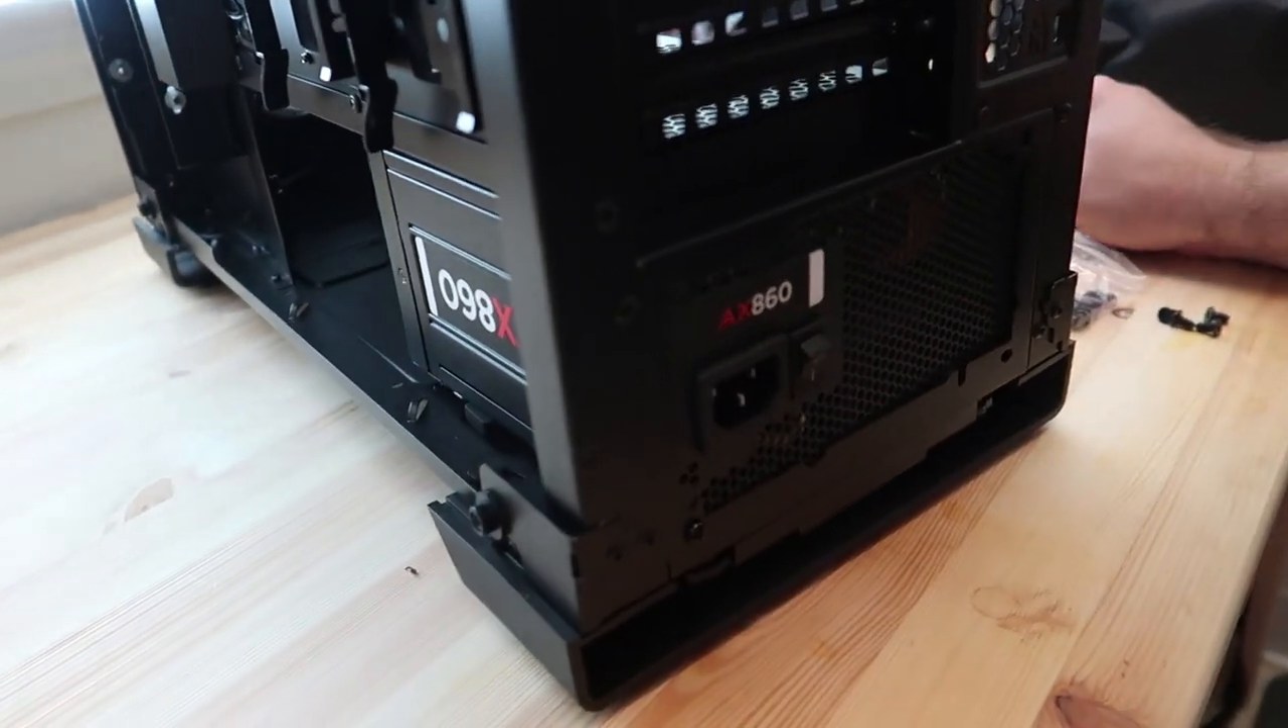So, we got the power supply seated.